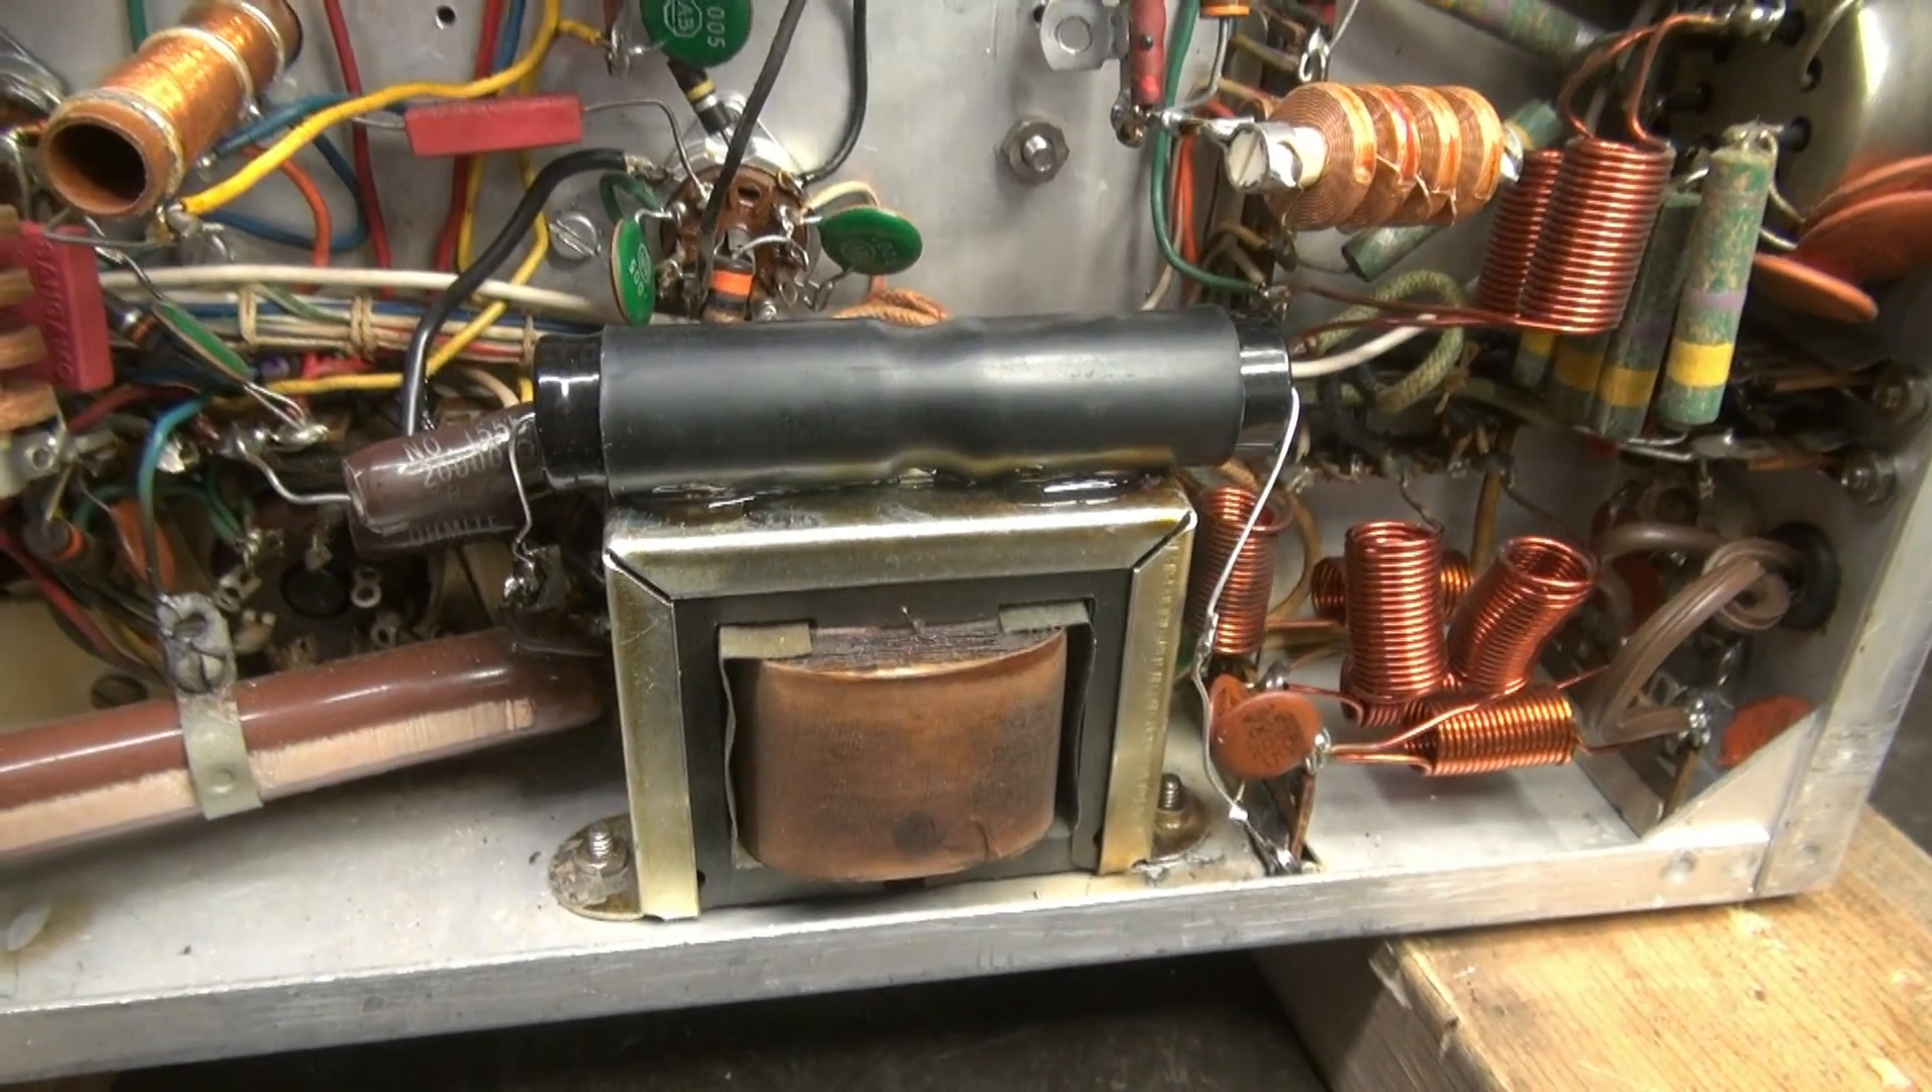New high voltage cap is installed.